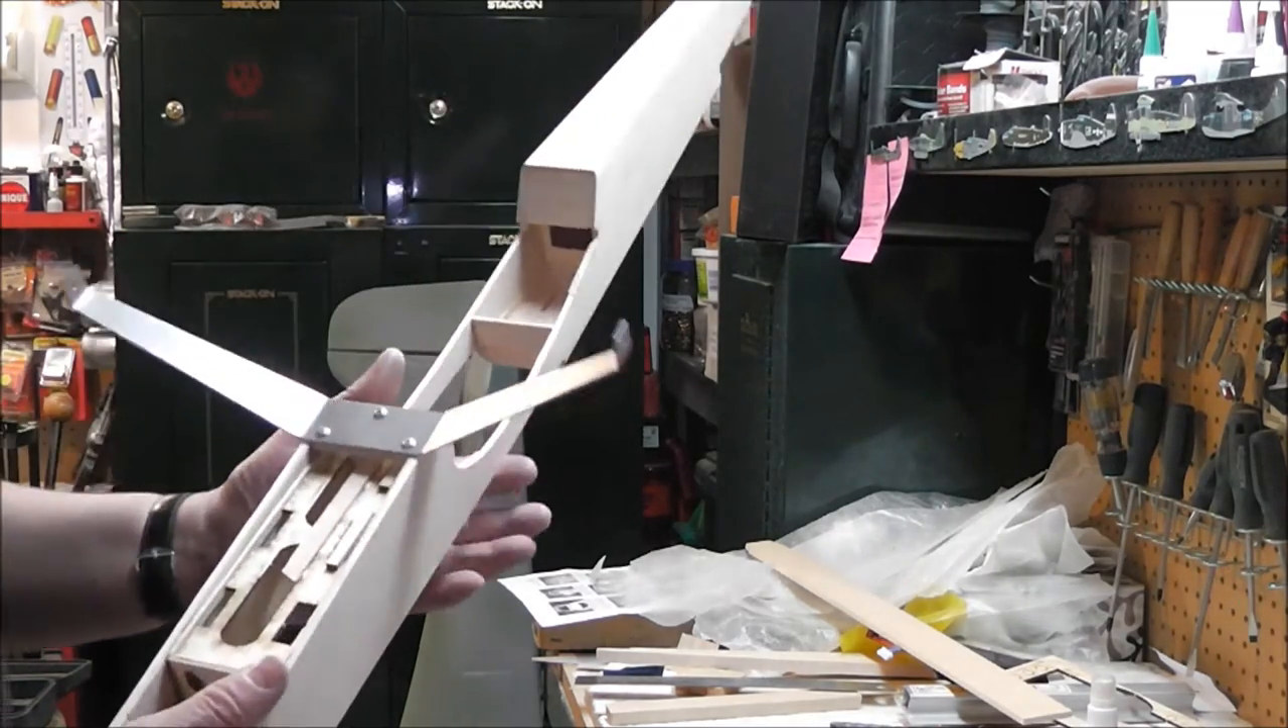As you can see I got the landing gear on.